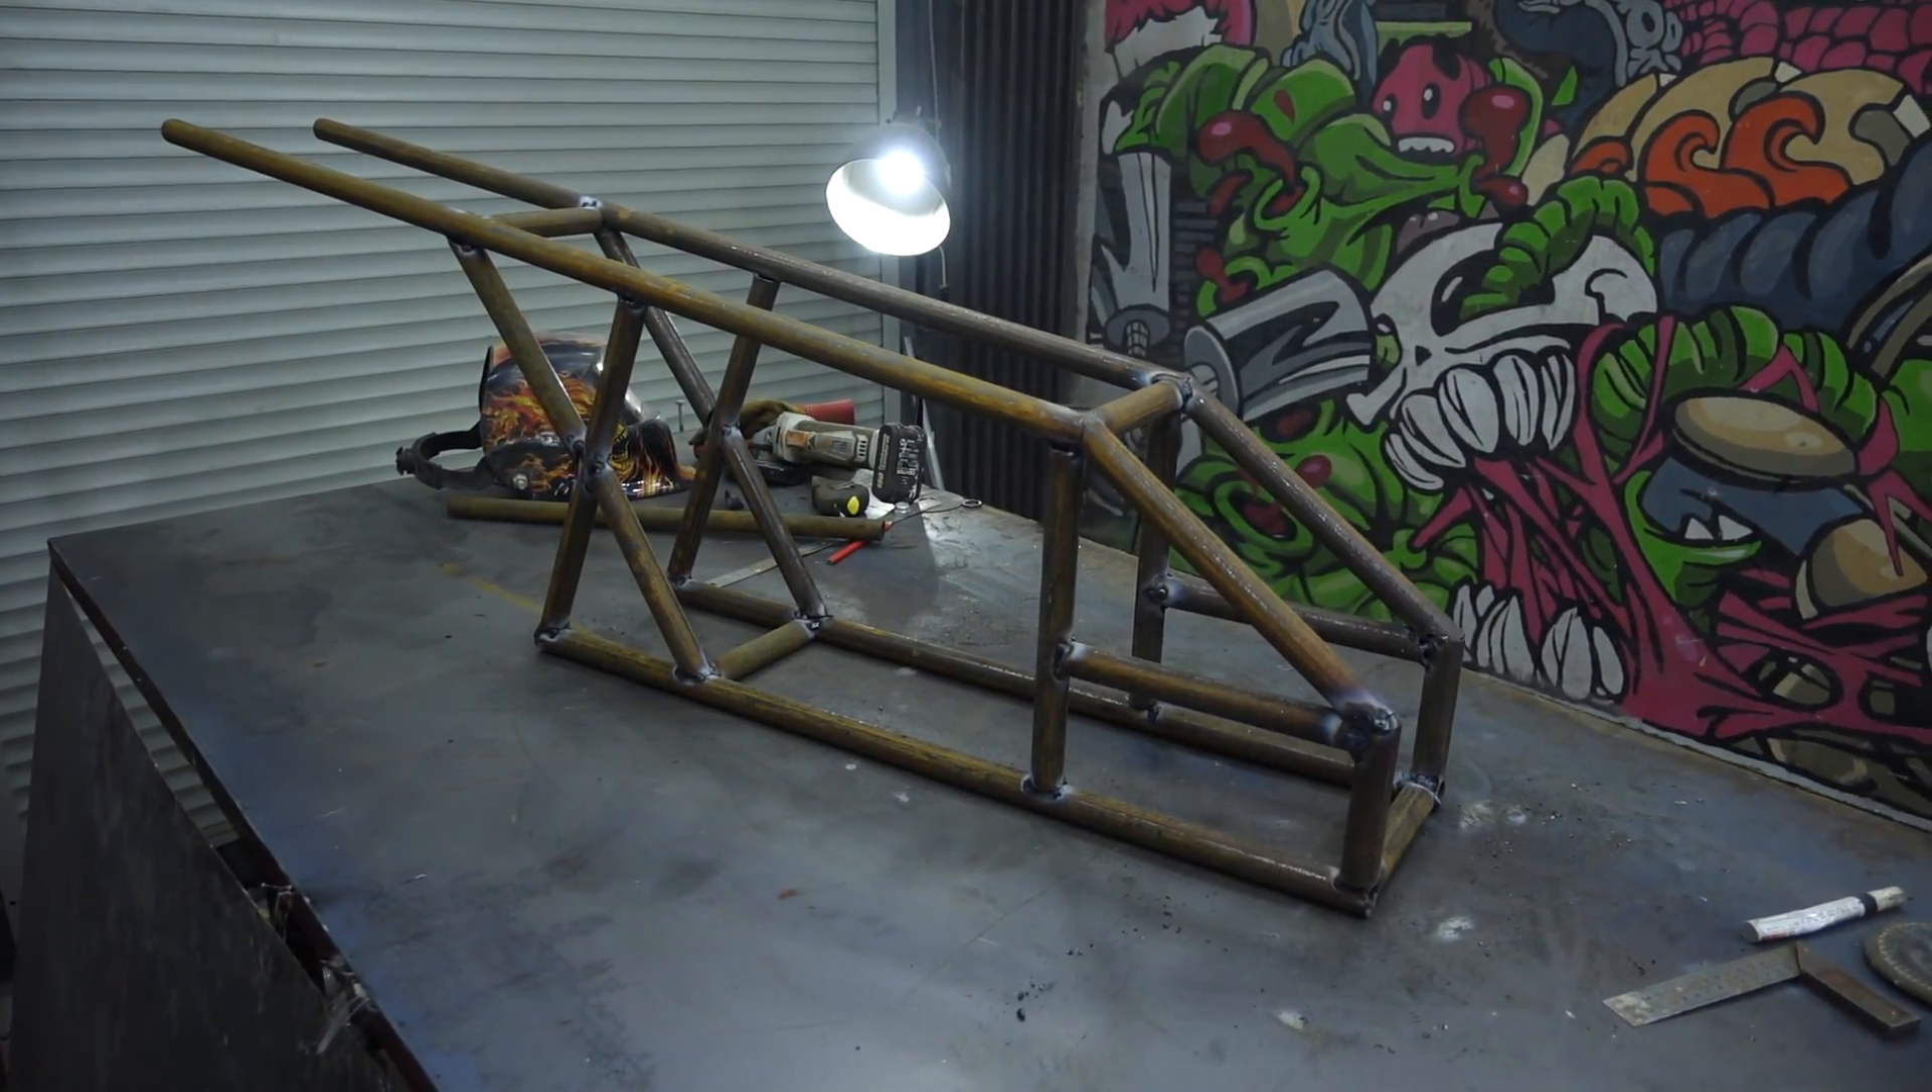Далее две половинки соединил перемычками получилась простая рама для будущего квадроцикла.